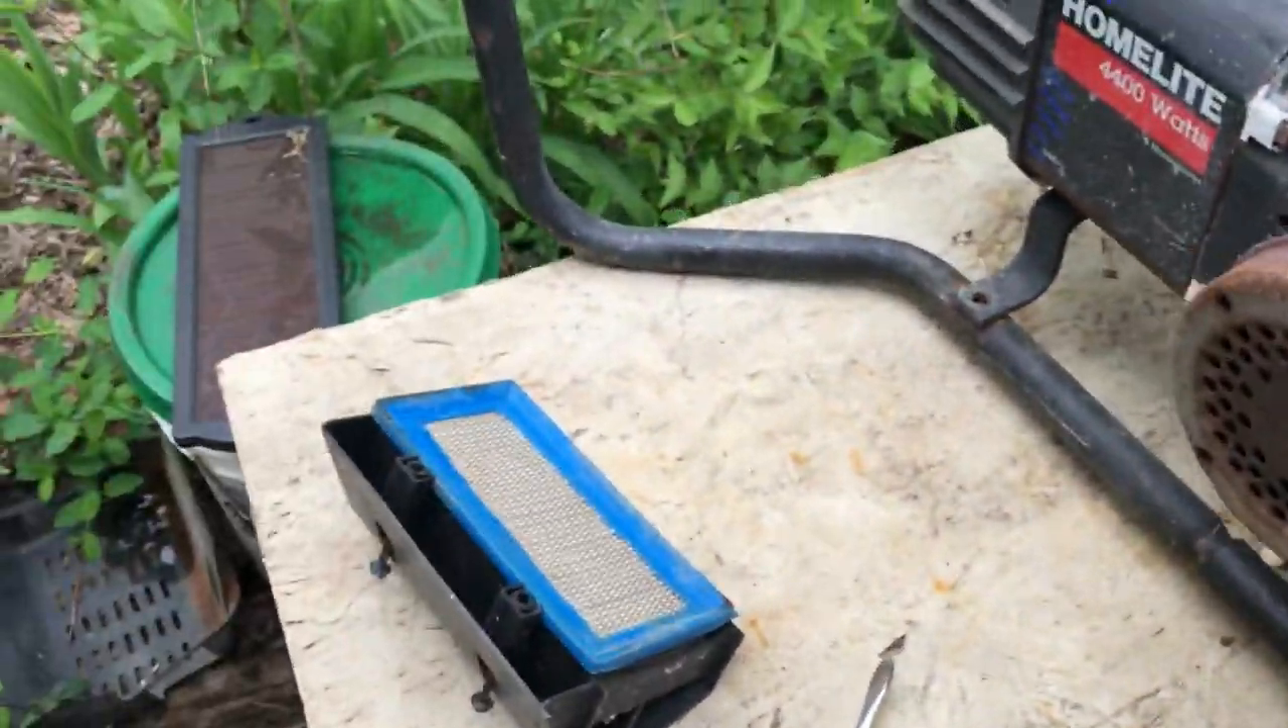I got the air cleaner assembly off.